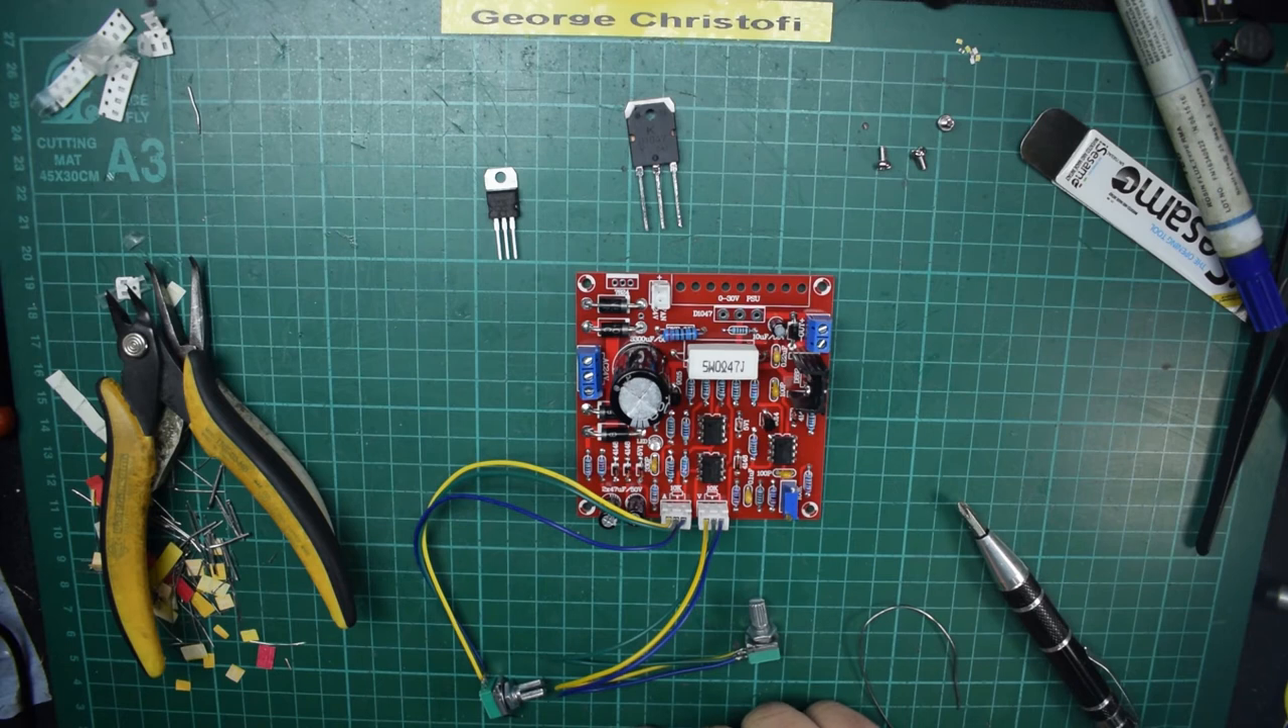As you can see there are two main components not soldered on the board.